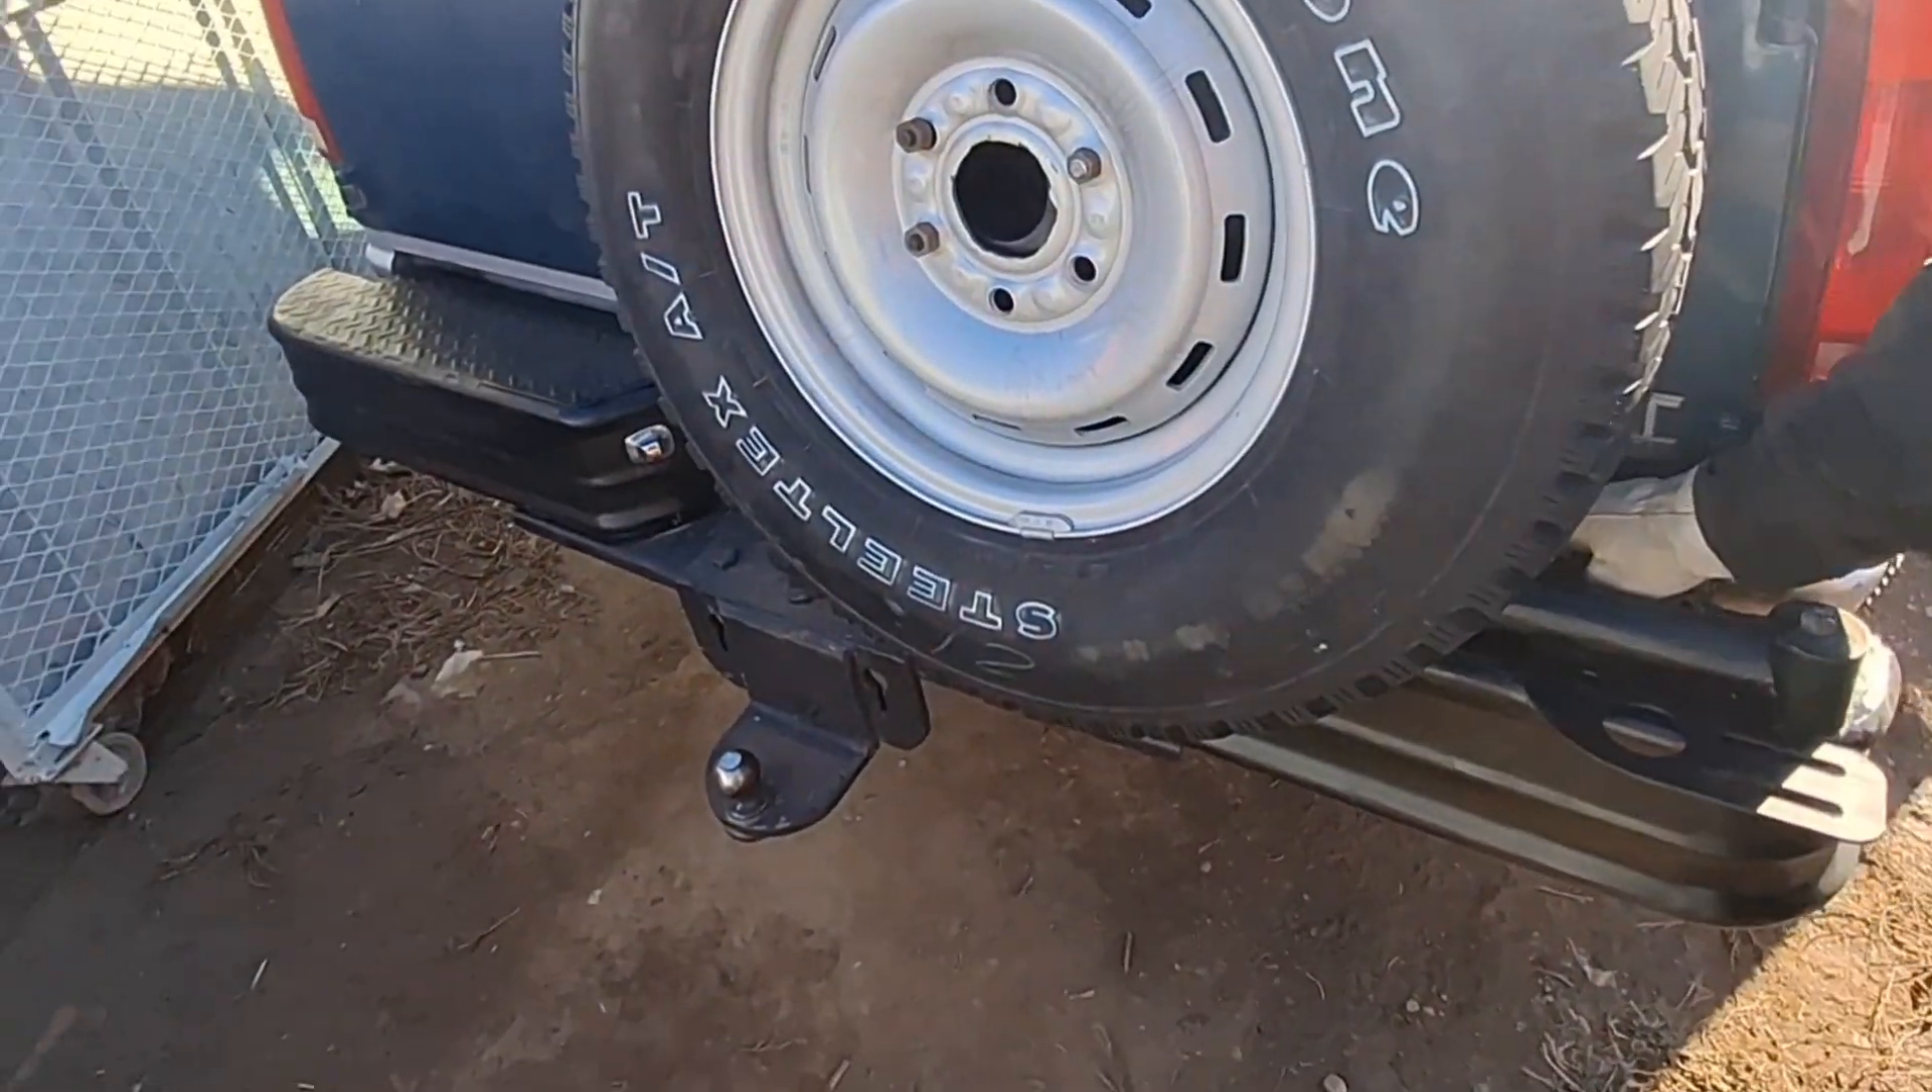I've now got a spare tire rack. All I need now is a tire cover.